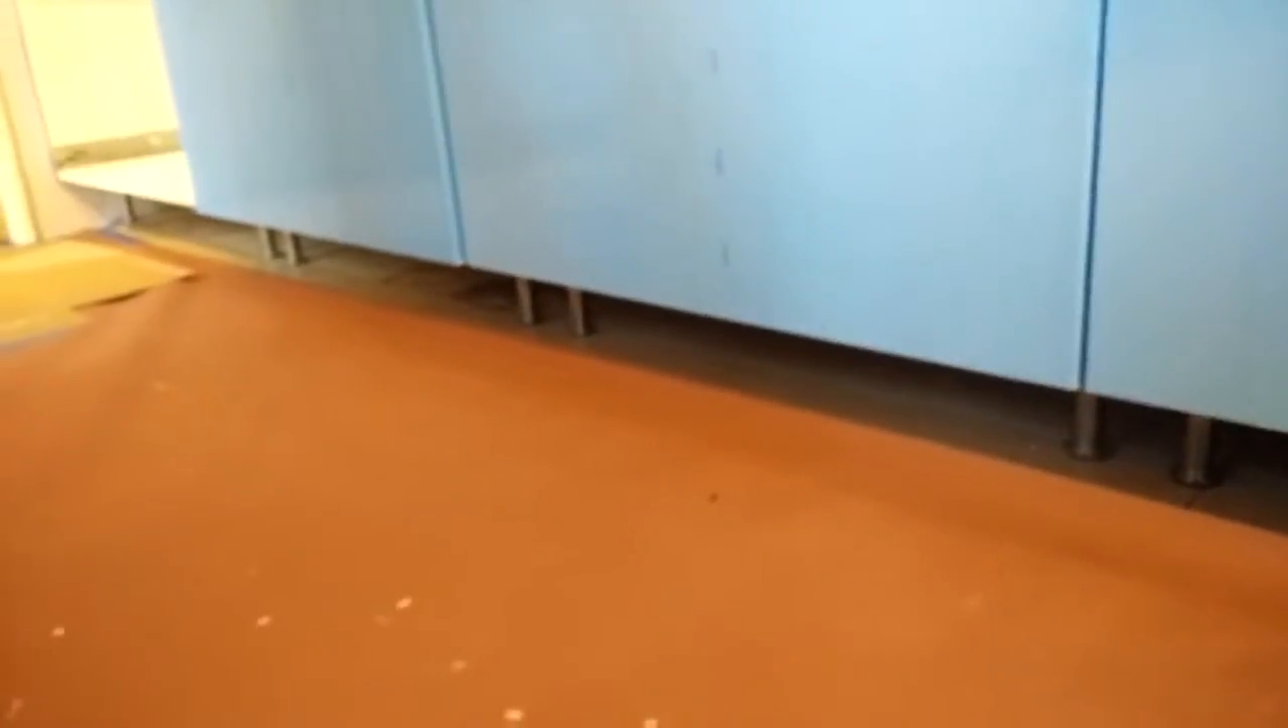Currently there's no kickboard underneath. You're going to need to install a kickboard all along the bottoms of the cabinets.